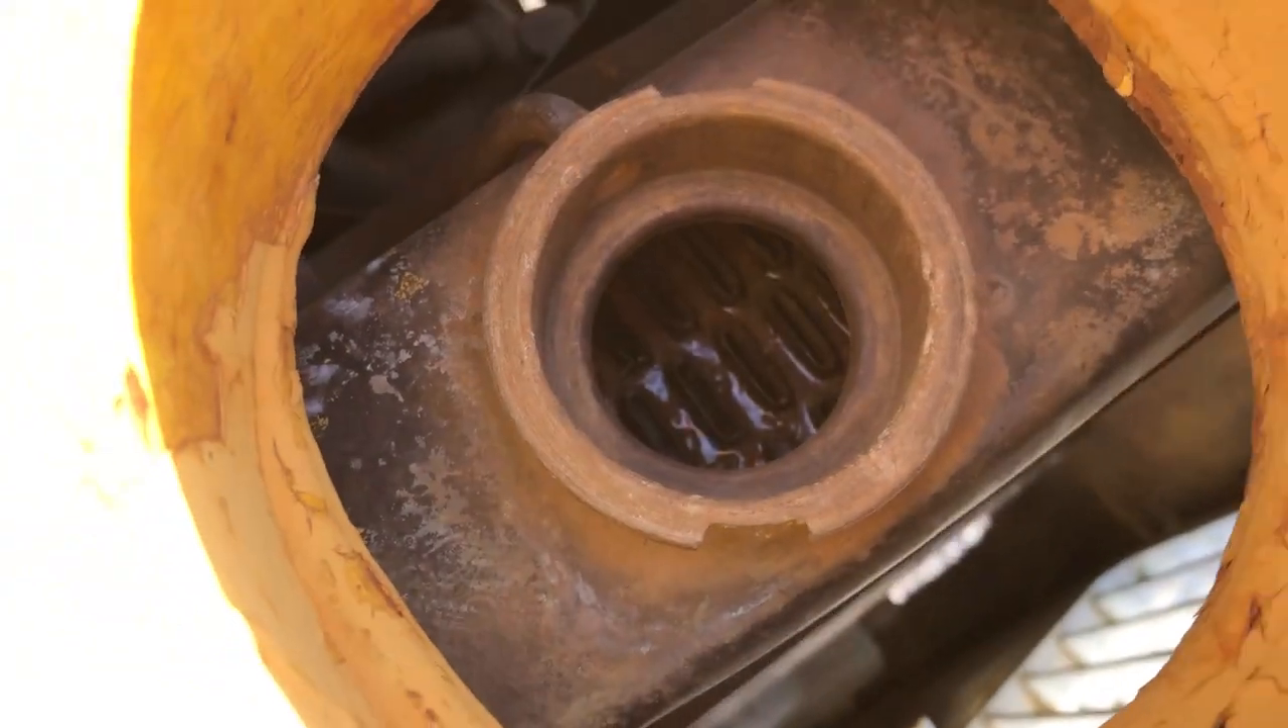That radiator cap uh is not on.